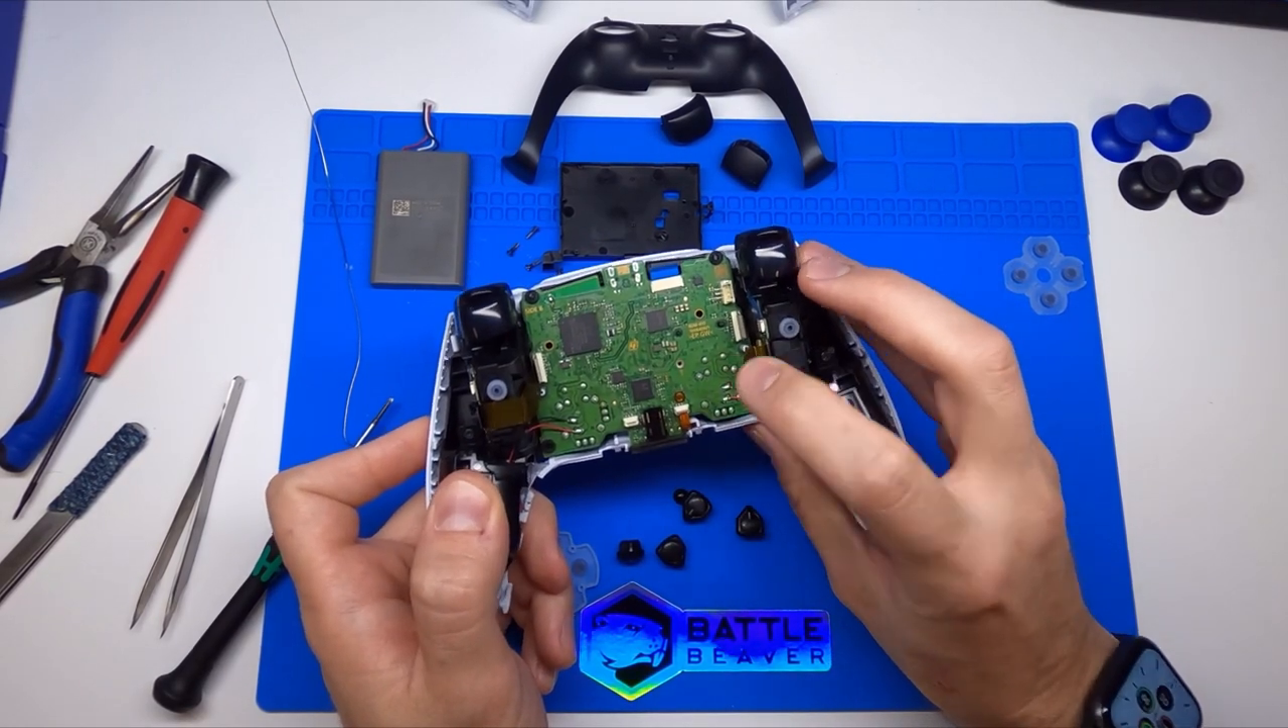Get your battery tray out. And we are to the main board.